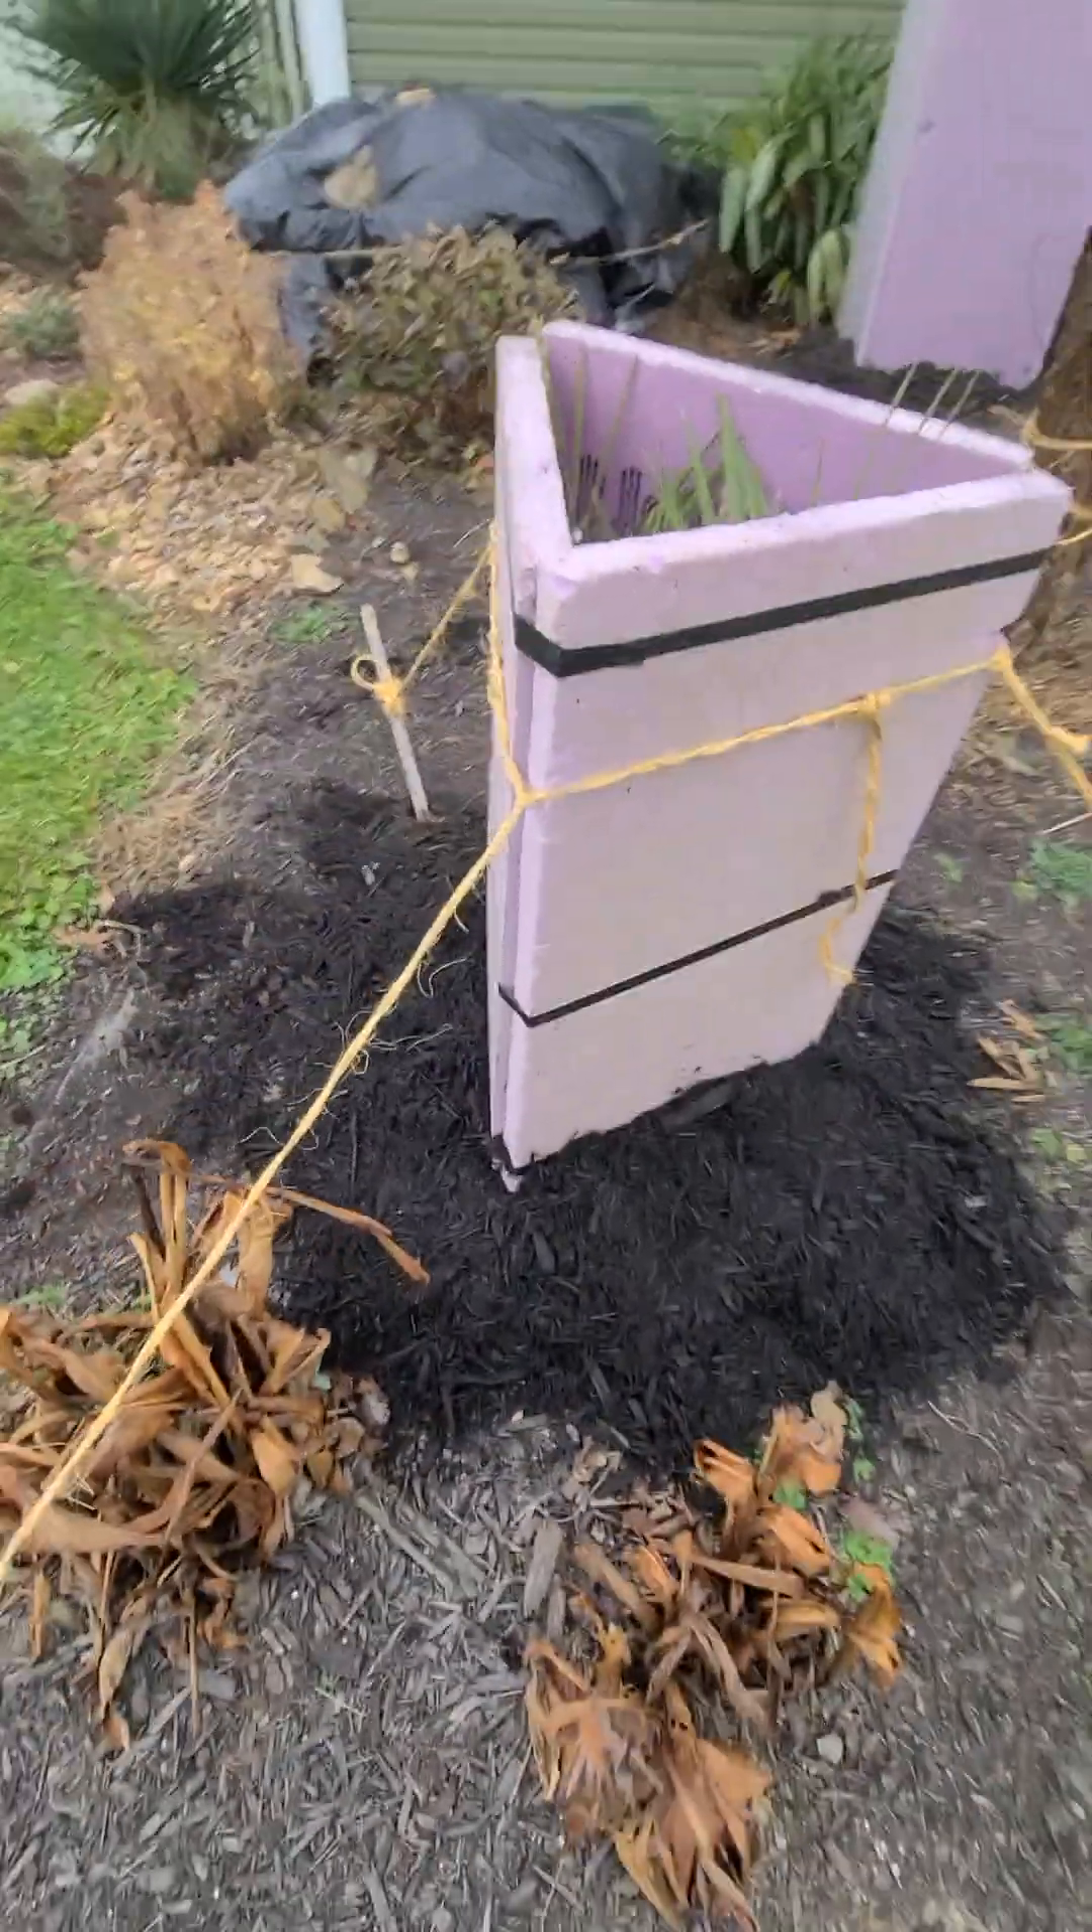Okay I got the box on and I have it tied down so we'll start with the box.